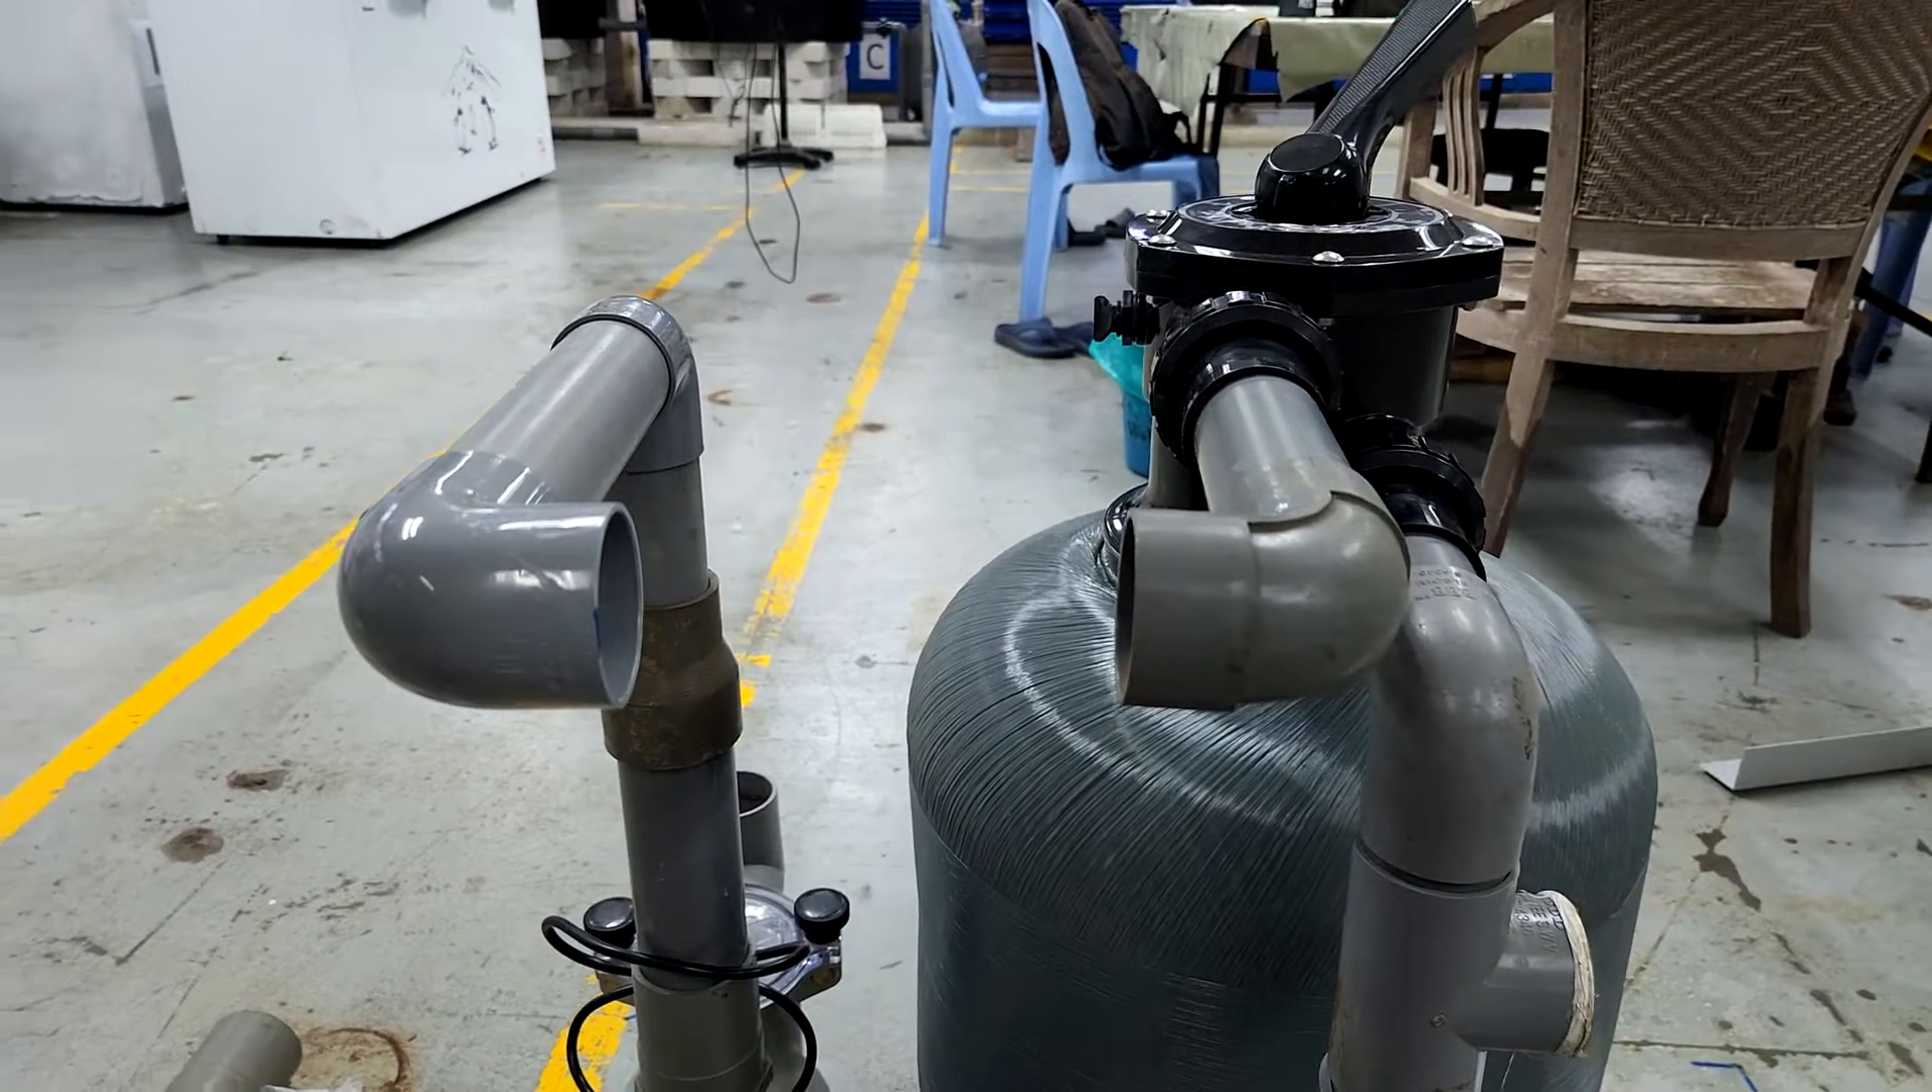And you can see the pipings that are almost in place to connect towards the inlets of the sand filter.